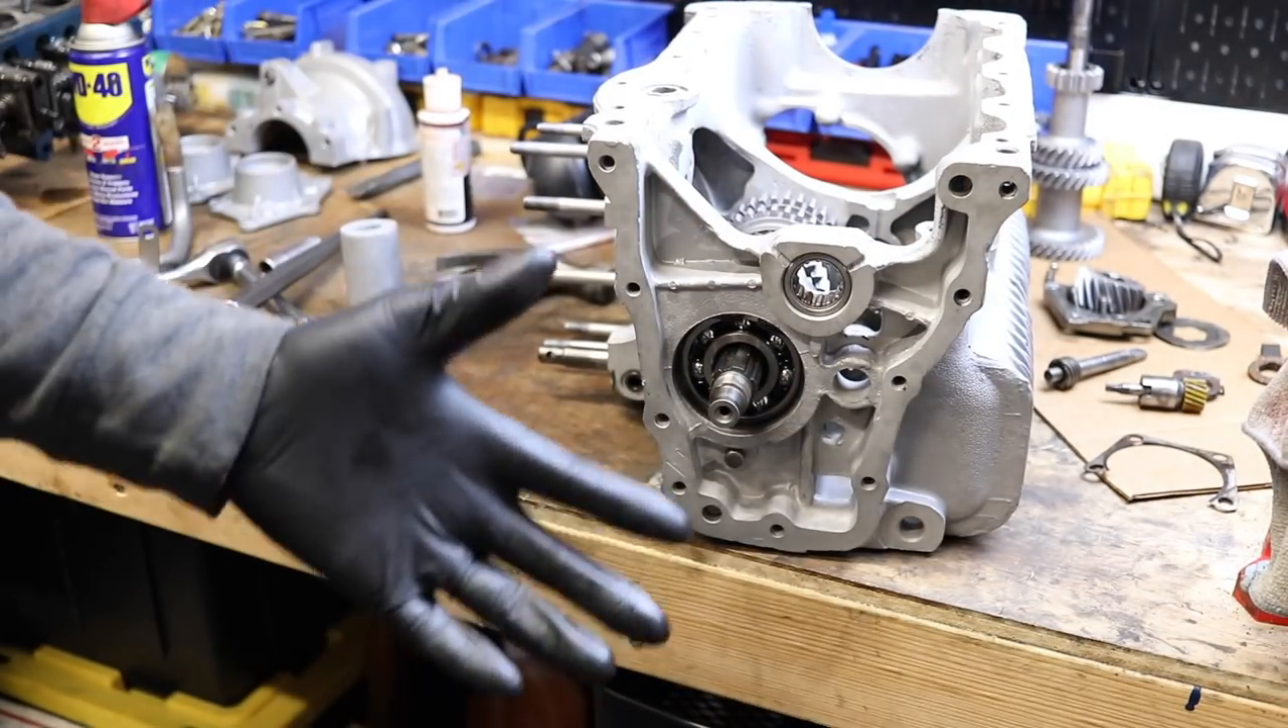All right, and so with that, we have our first motion bearing here installed.